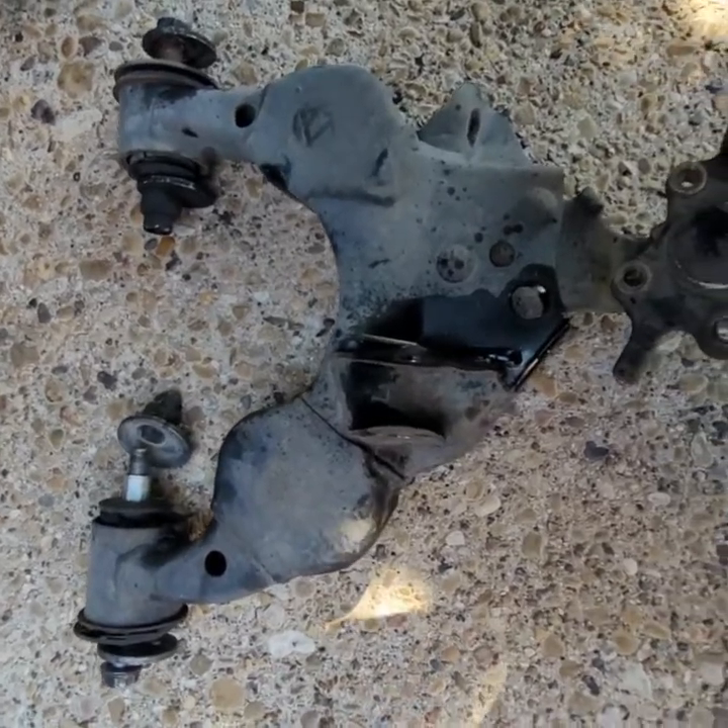All right as you can see i already took the control arm out and um and i'm sorry i didn't film it because we got into it because it it took us a while to figure it out.